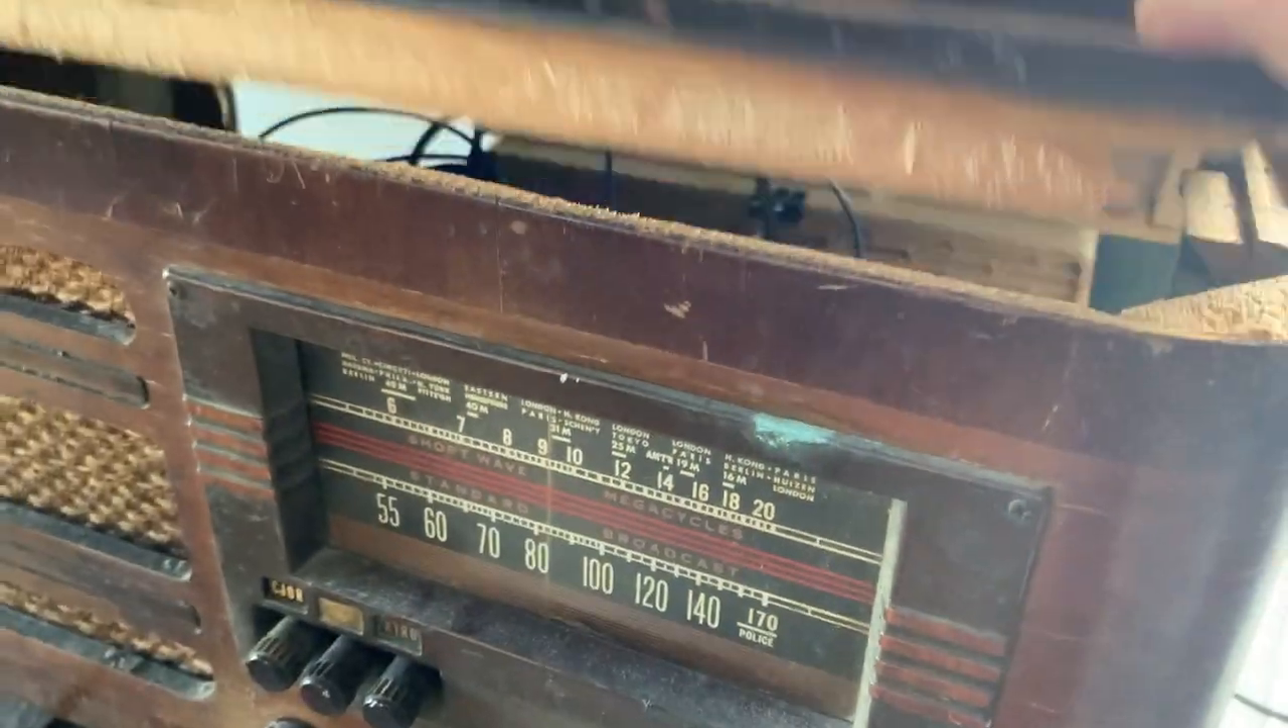The top isn't even held on.